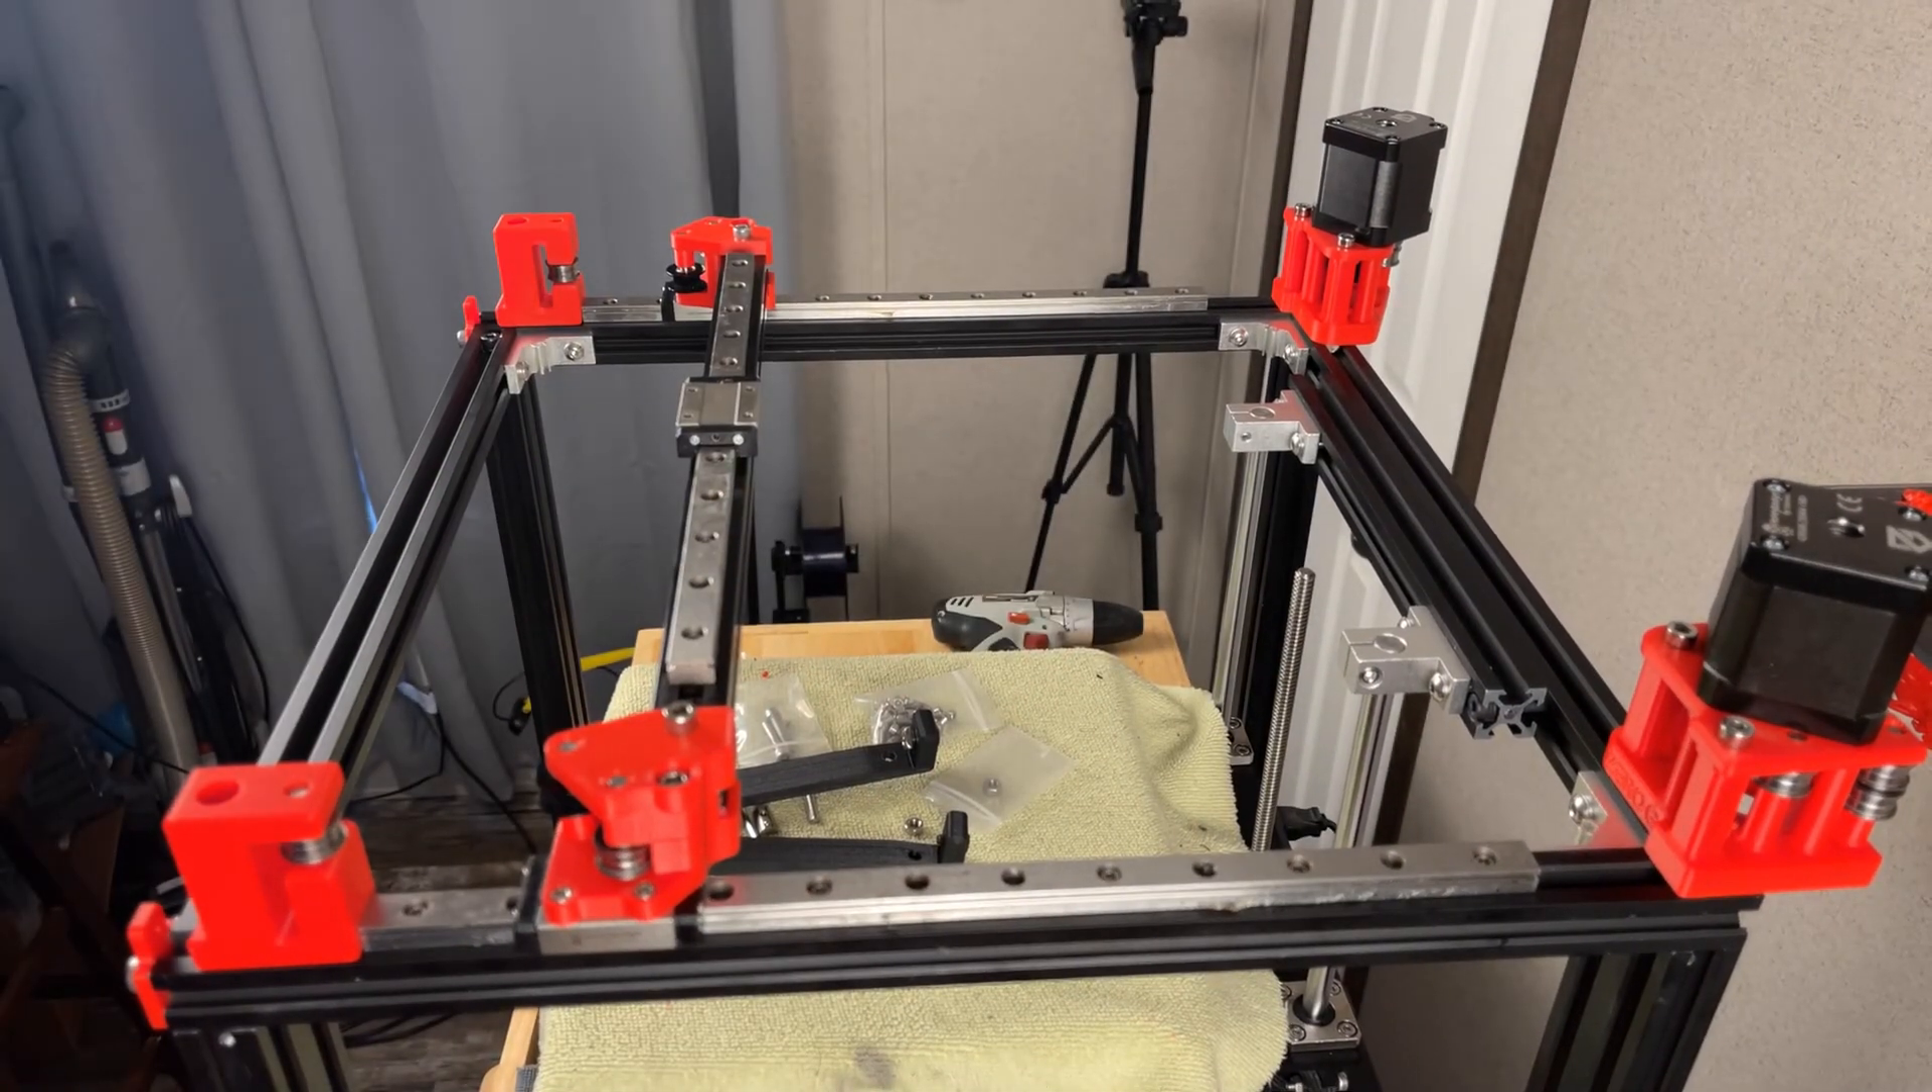The uh x and y gantry are together now.